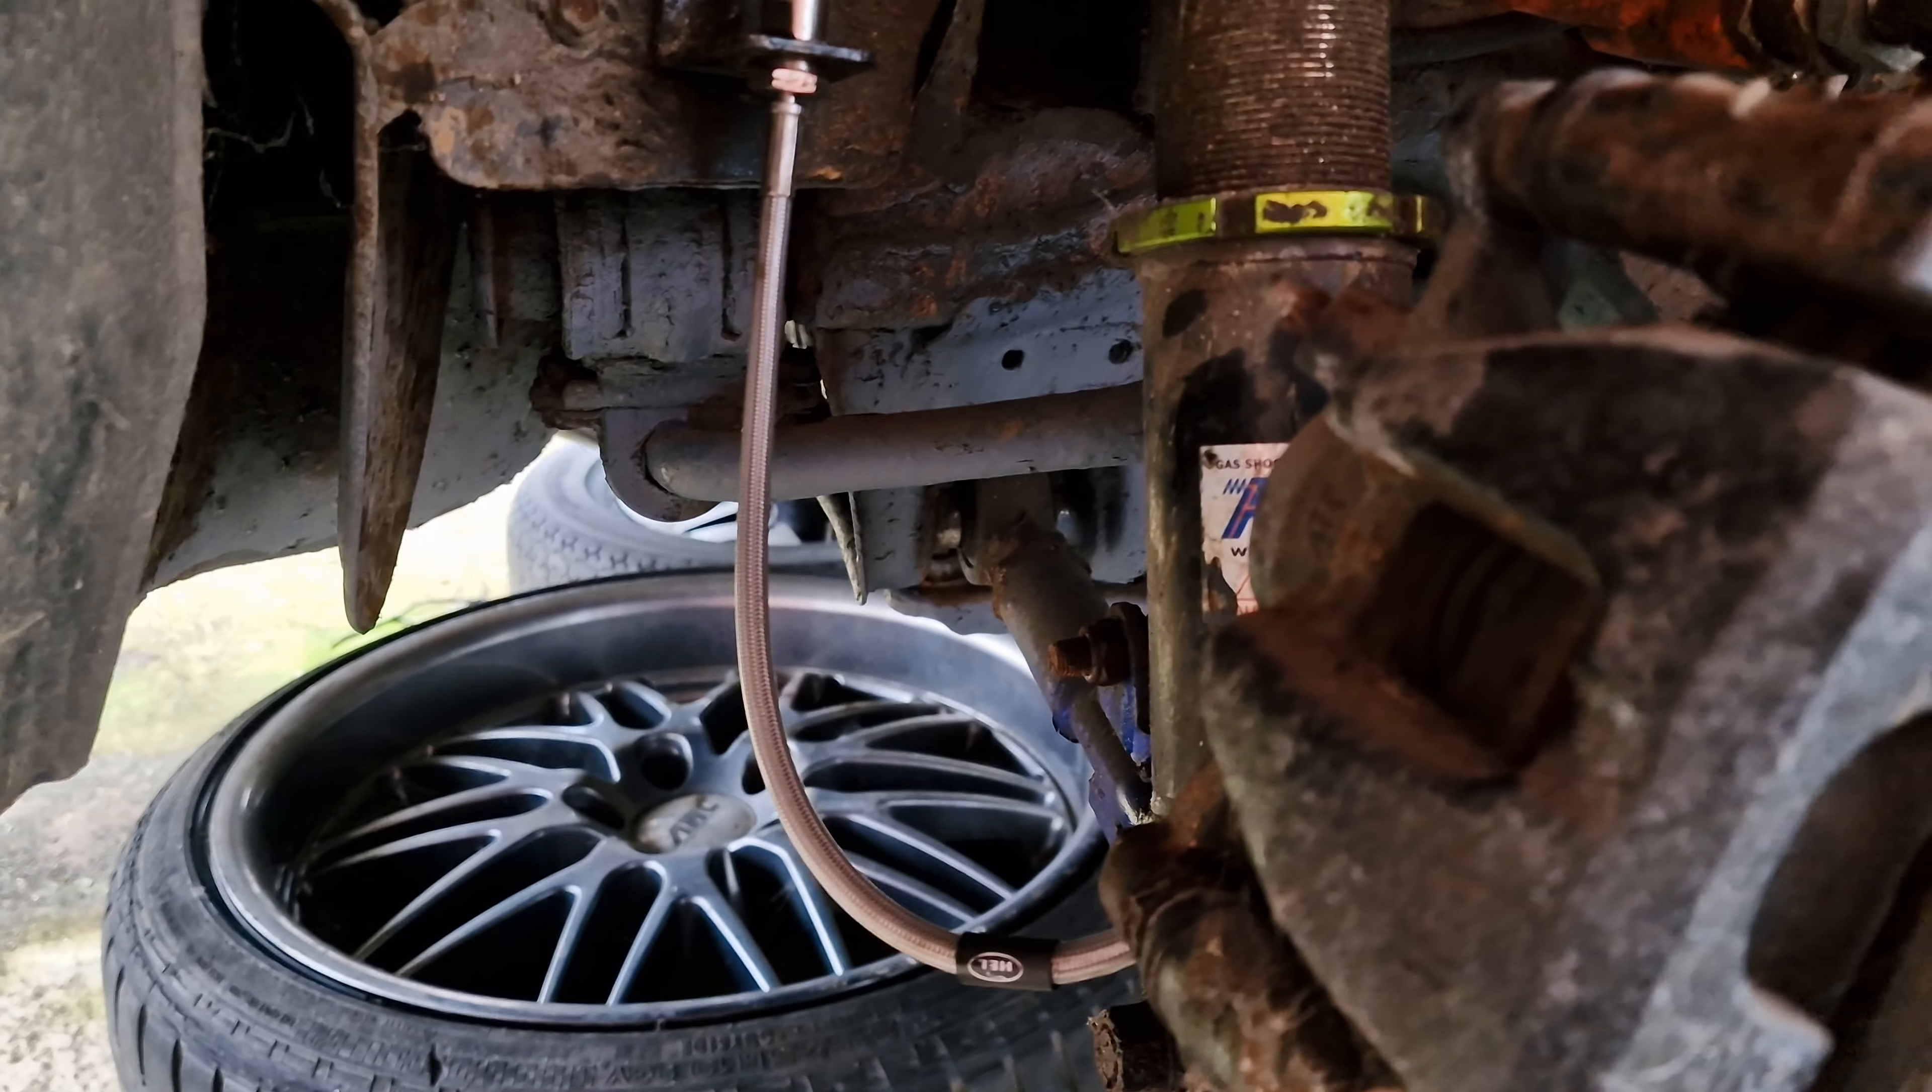So we've got a new brake braided pipe on the rear brake.